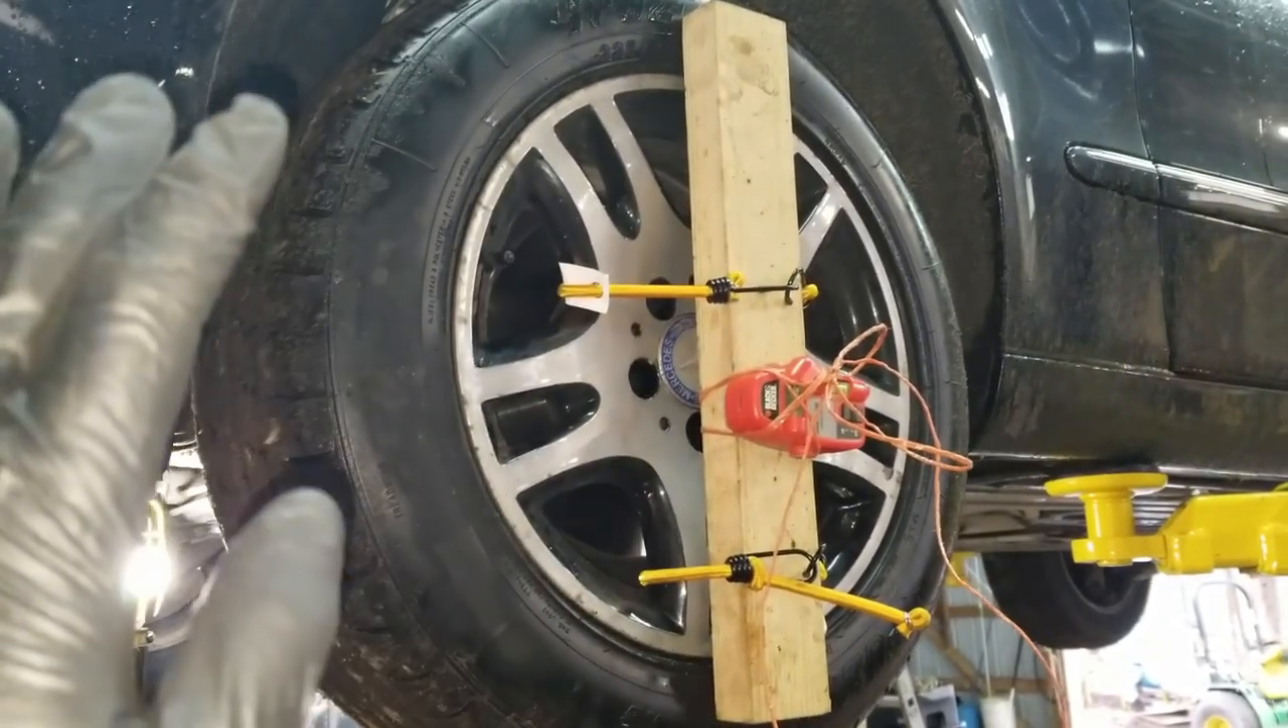I have a 2x4 fastened down to the tire.